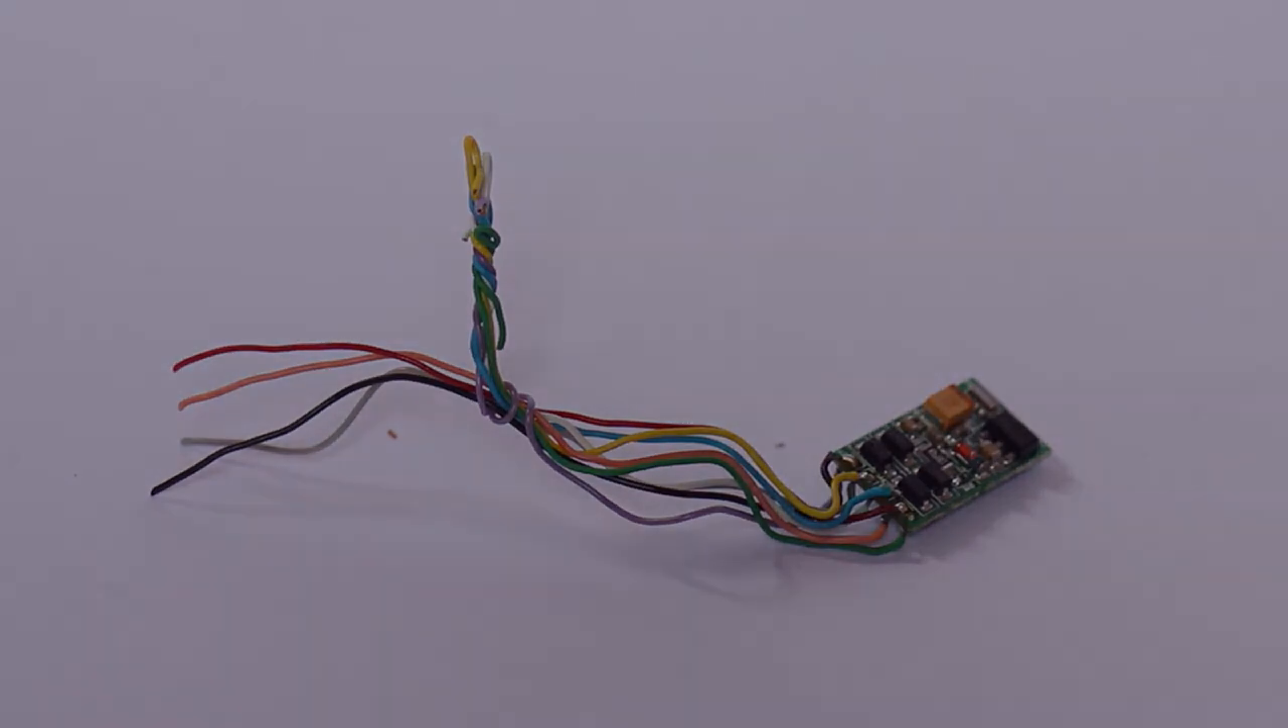I've singled out the black, the red, the grey and the beige pinky colour wire and I've twisted the other wires together just so they don't interfere with anything else.